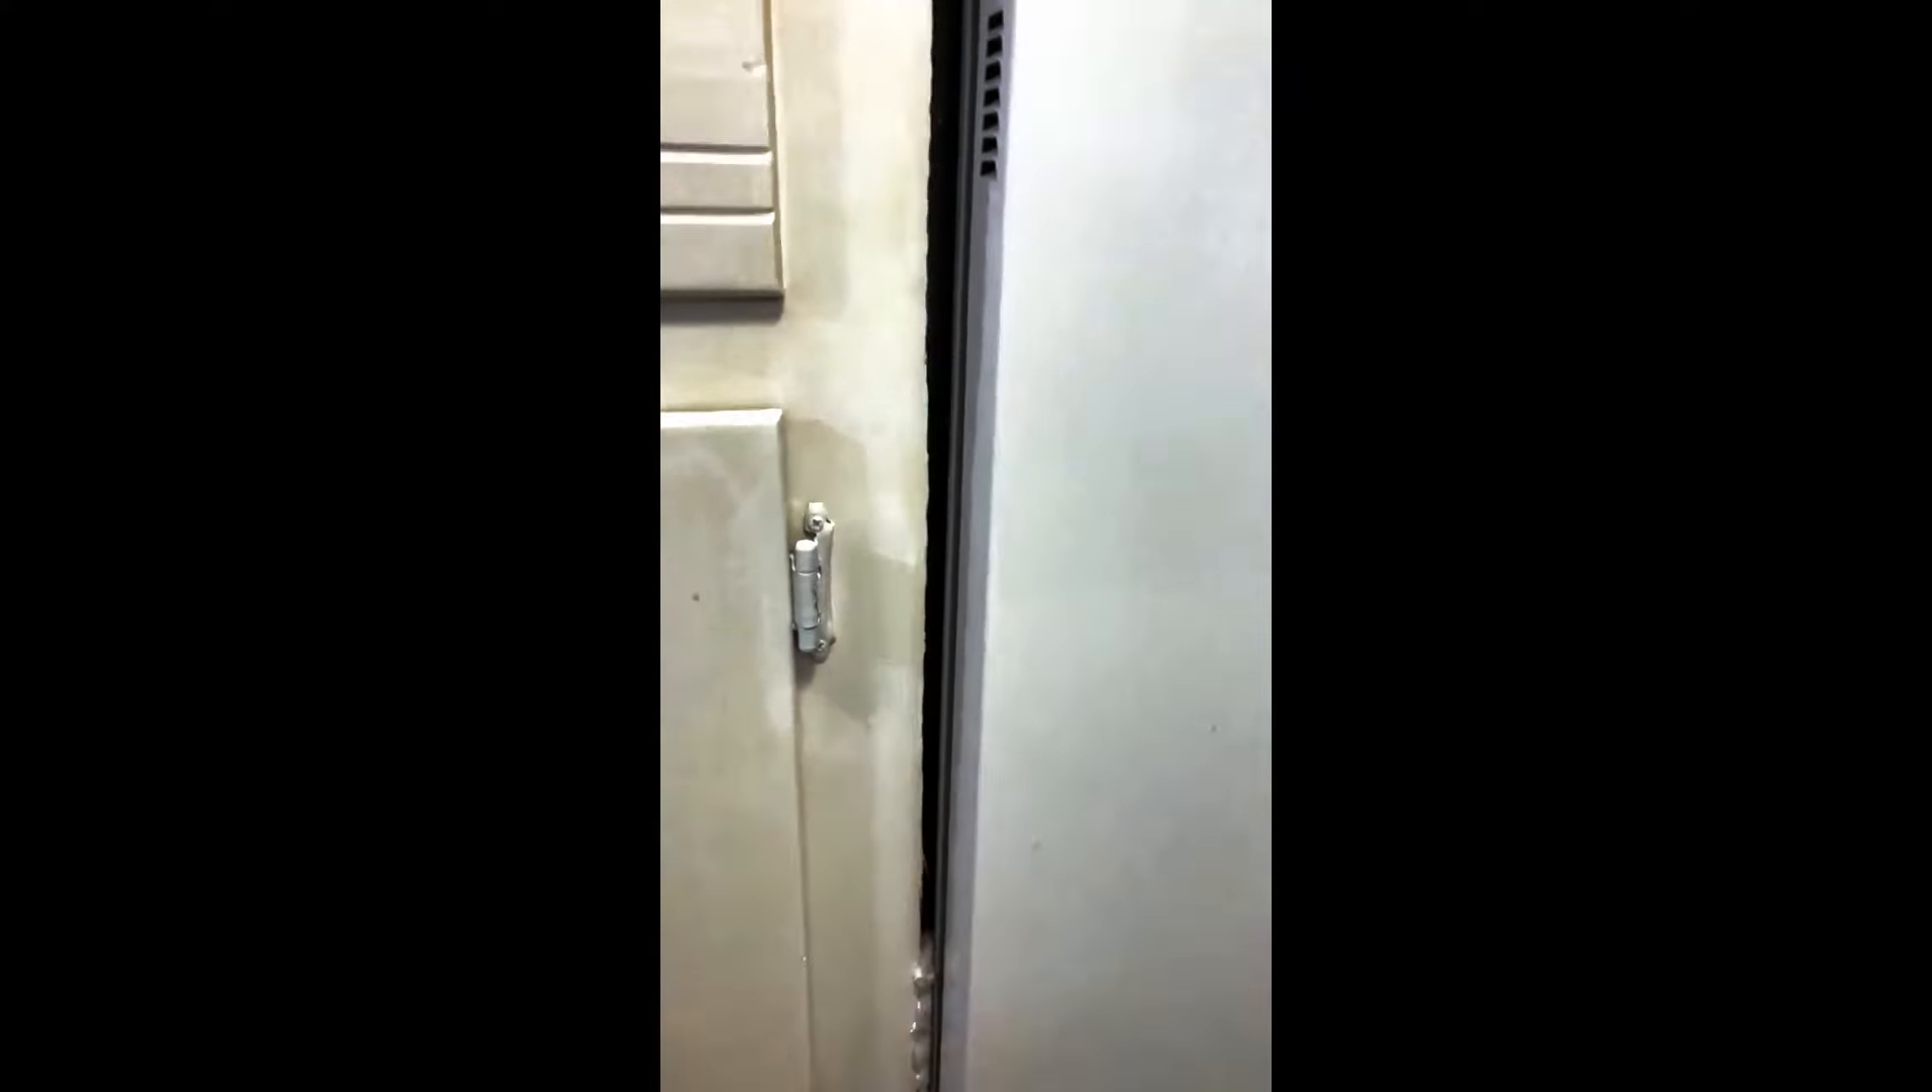There's these big gaps between the cabinets and the dishwasher and I think it looks really bad.